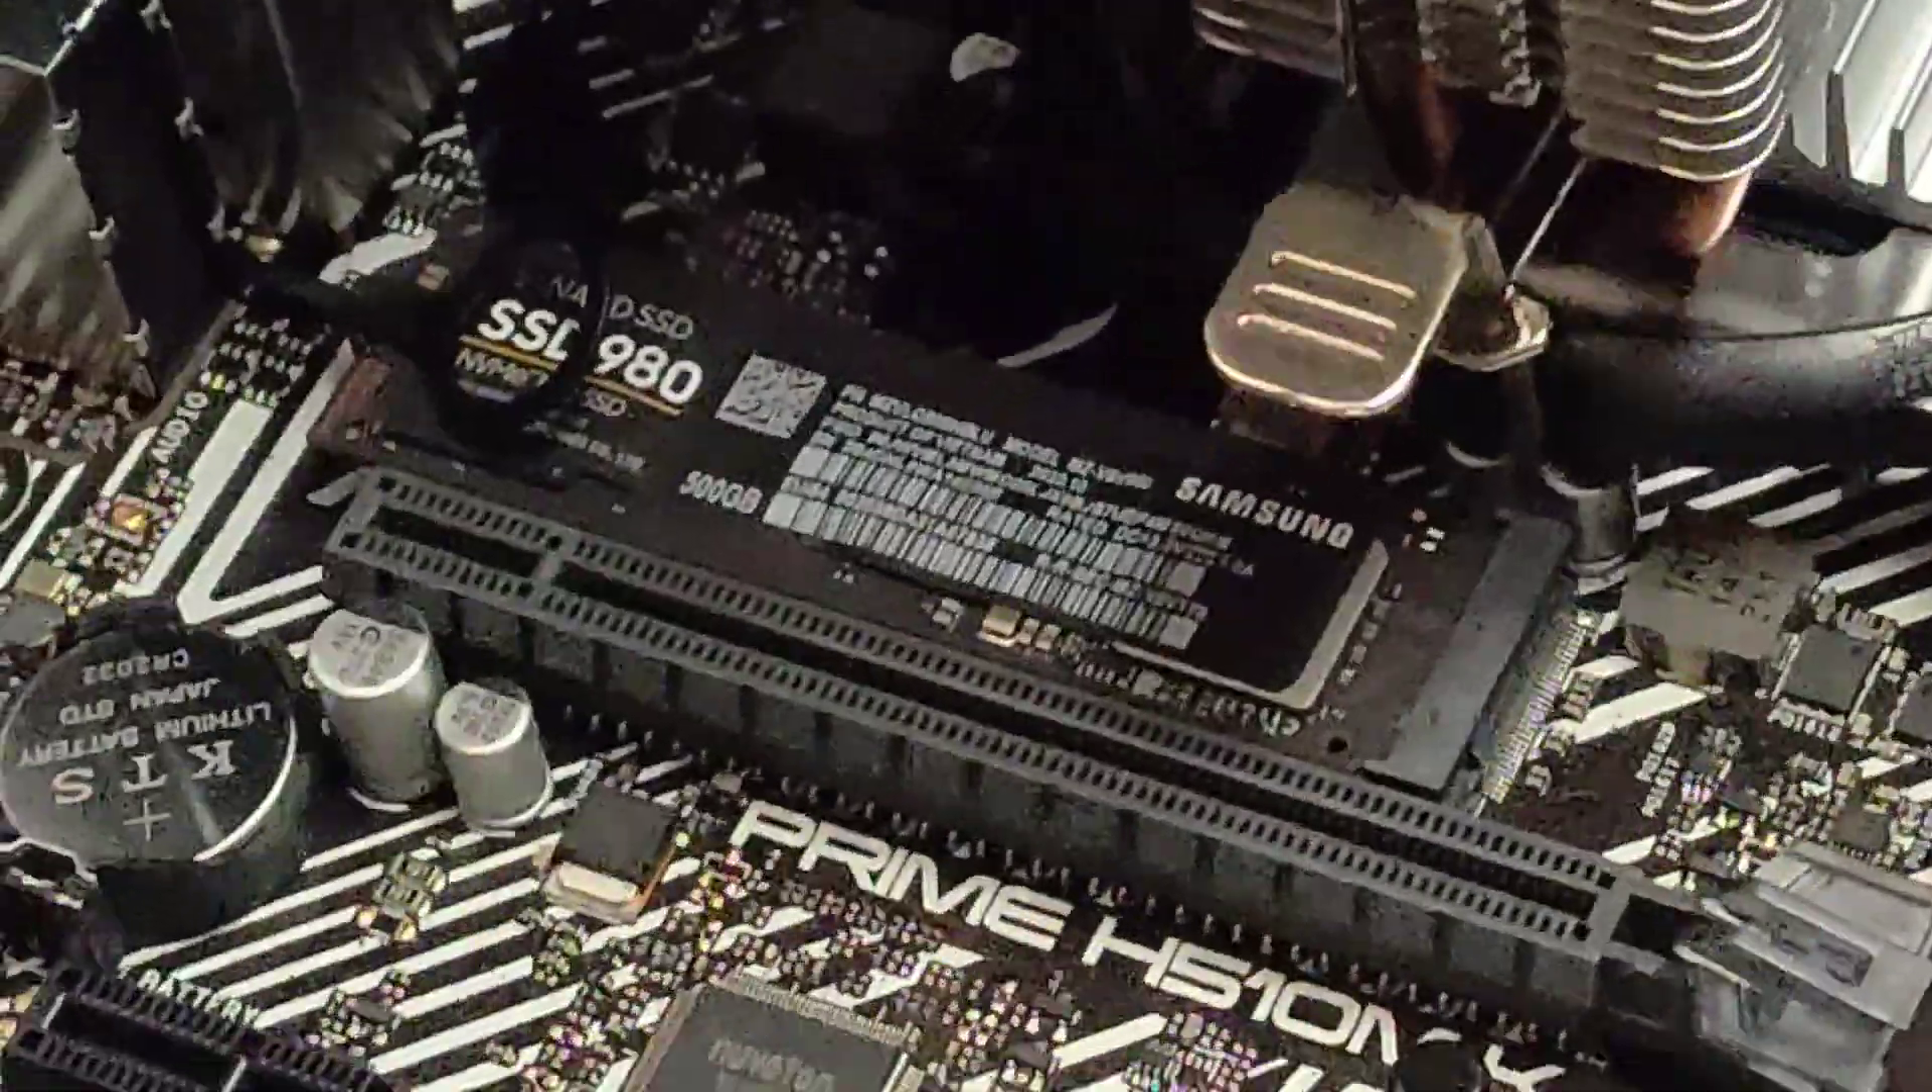So ayan, na-install na natin yung ating SSD sa ating motherboard na Prime Asus.